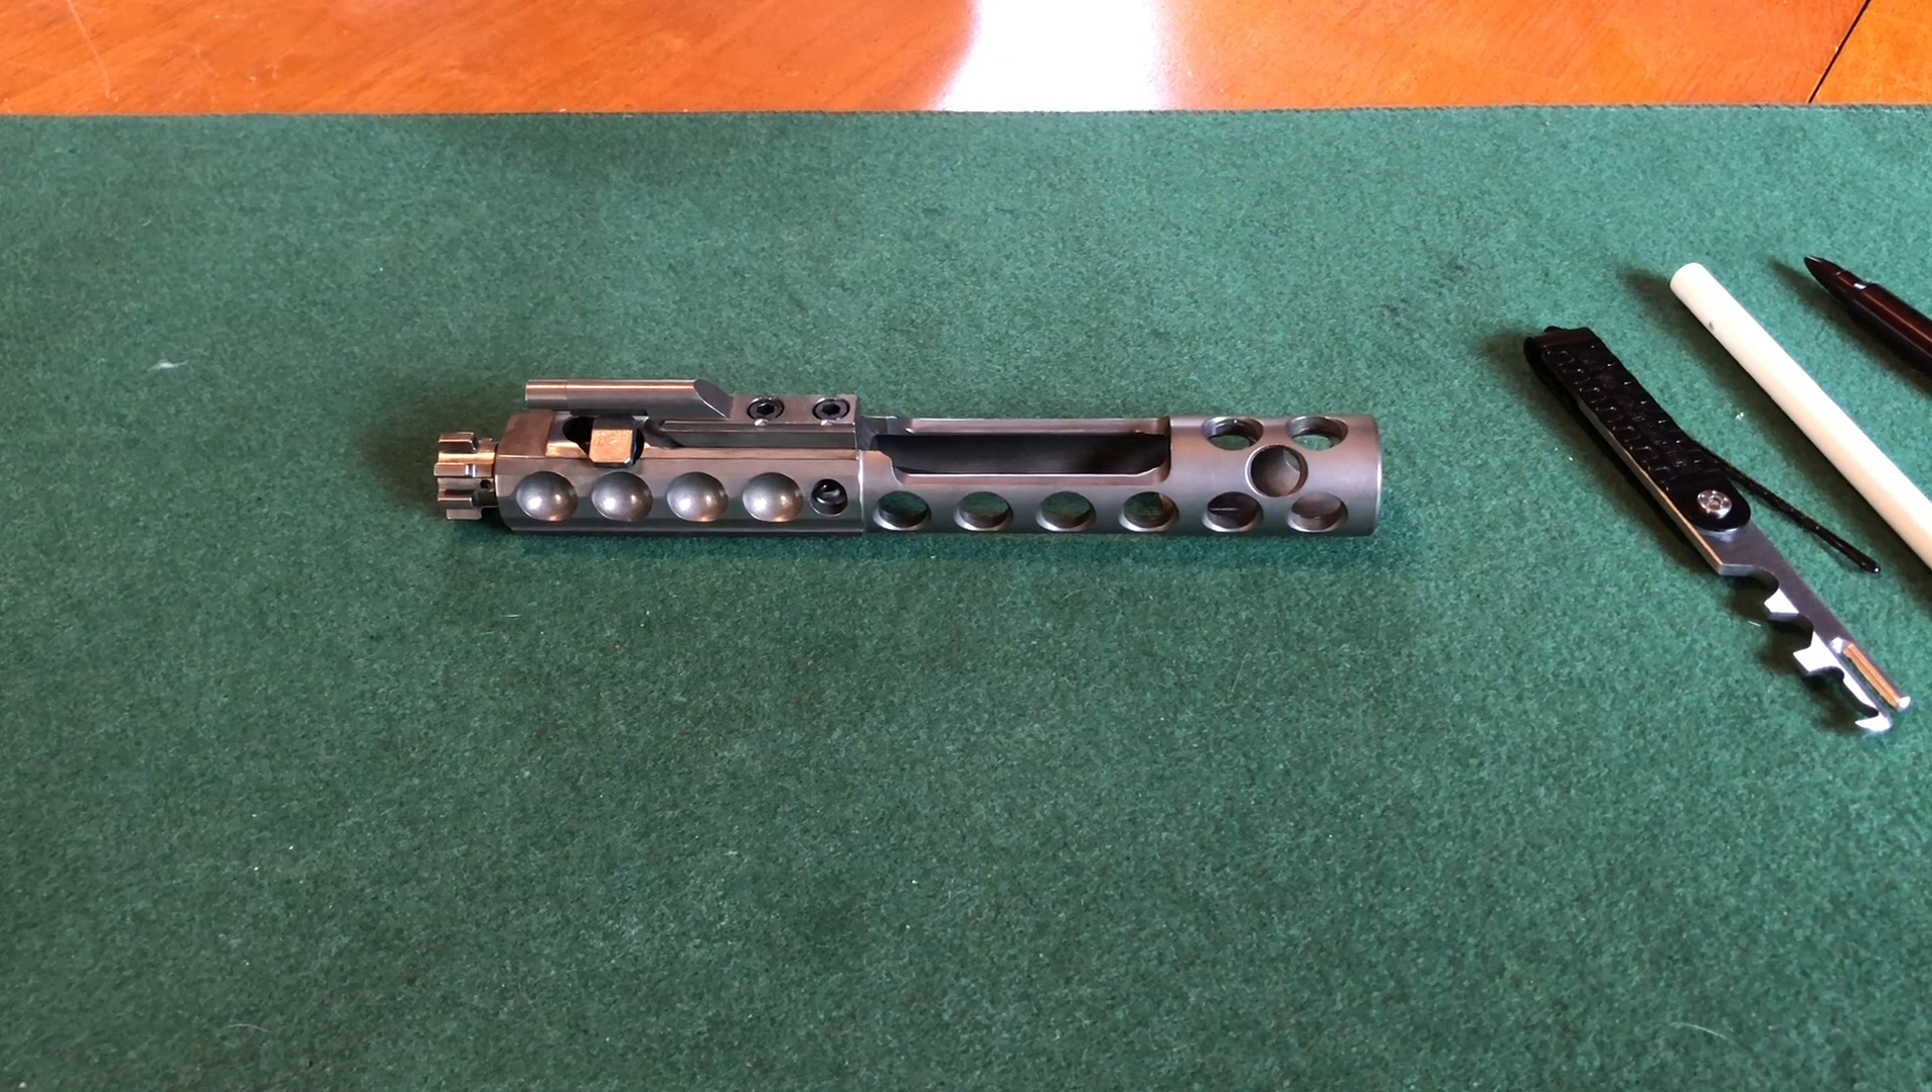You have successfully reassembled the bolt carrier group for an ar -15.